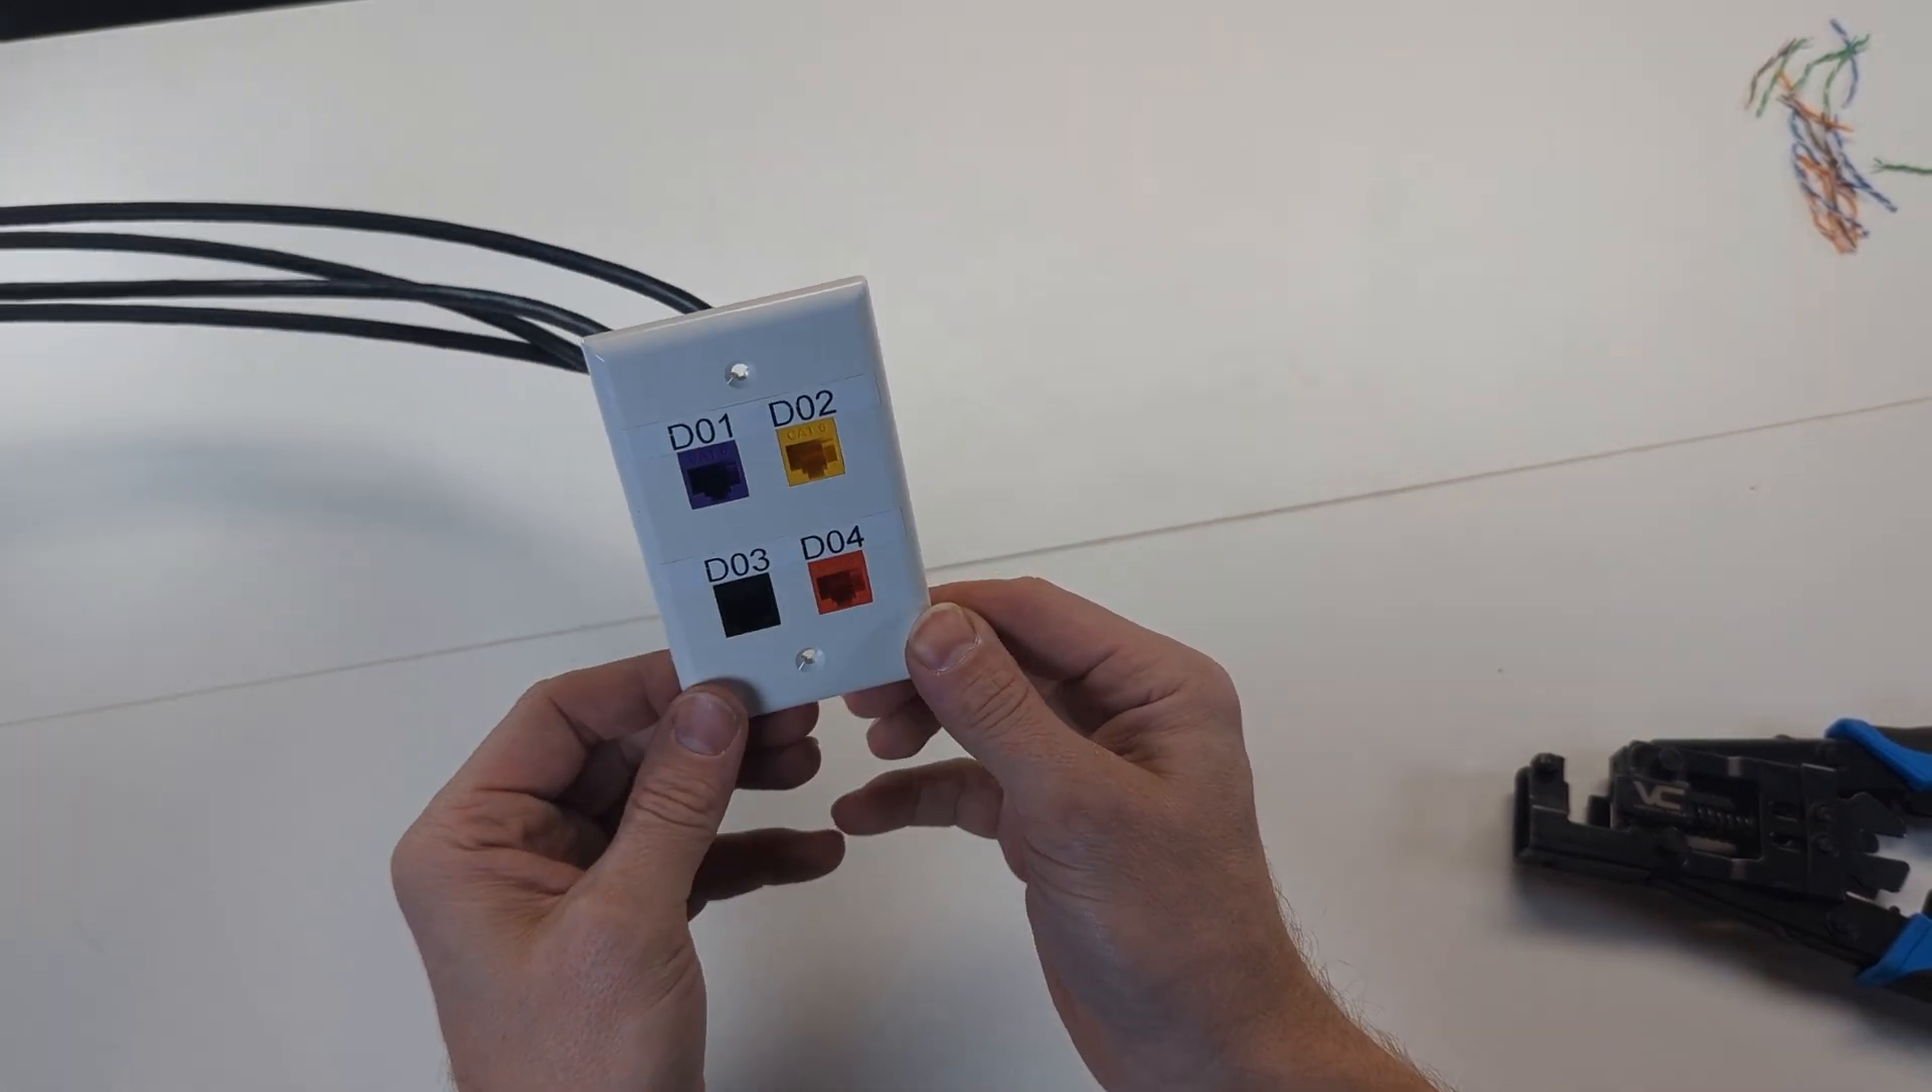Now you have four jacks terminated in this quad face plate.